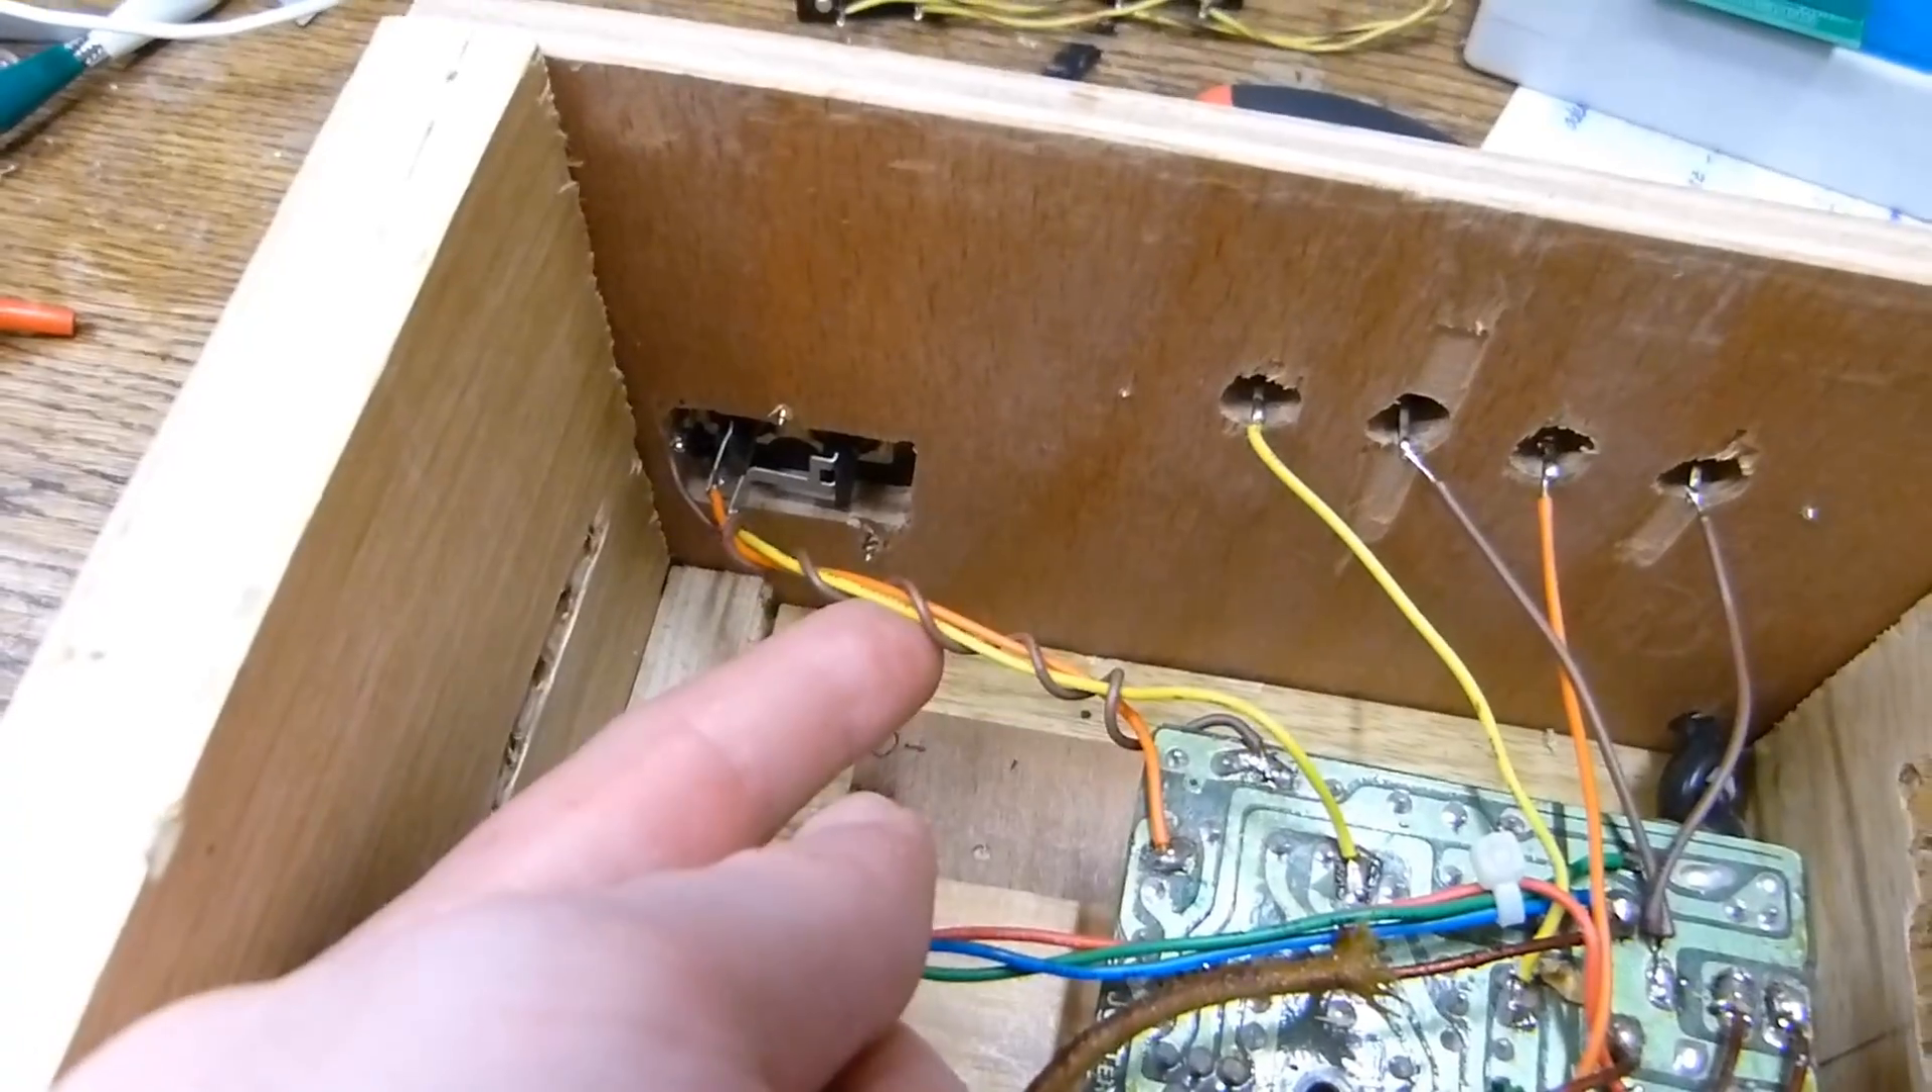I just wrapped the ground wire around the other two wires.